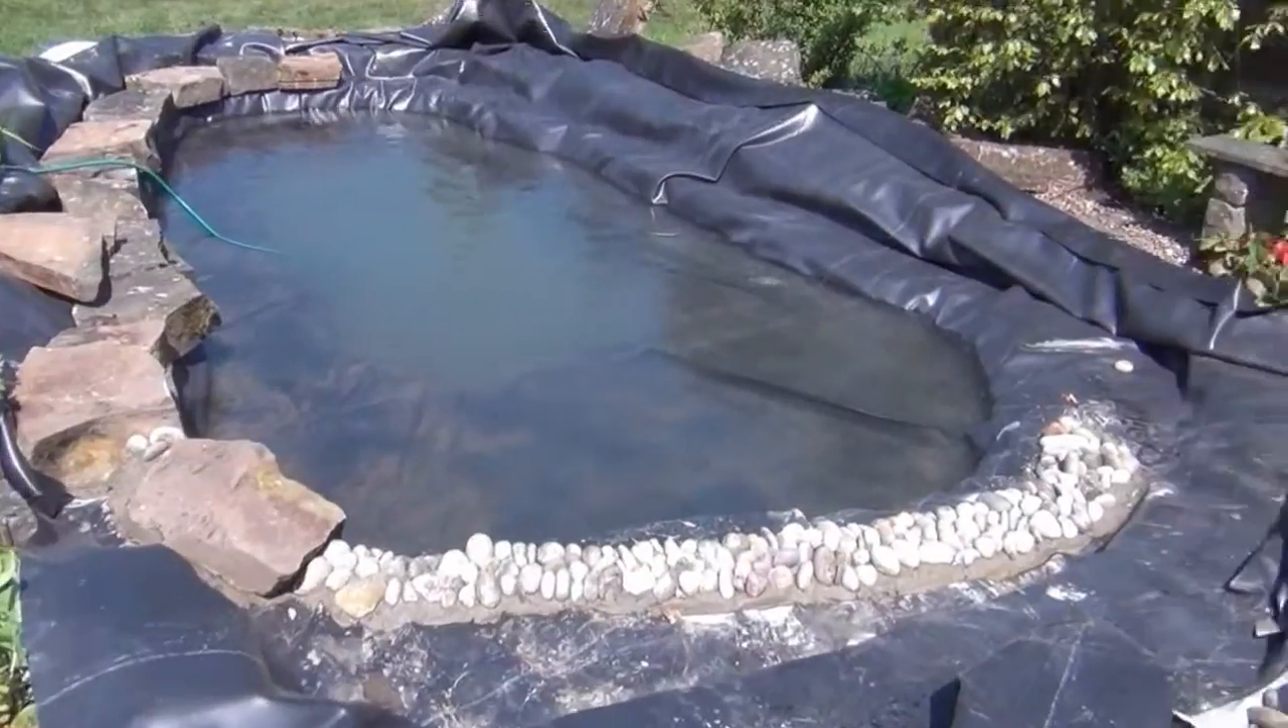This is the edging just about half done.